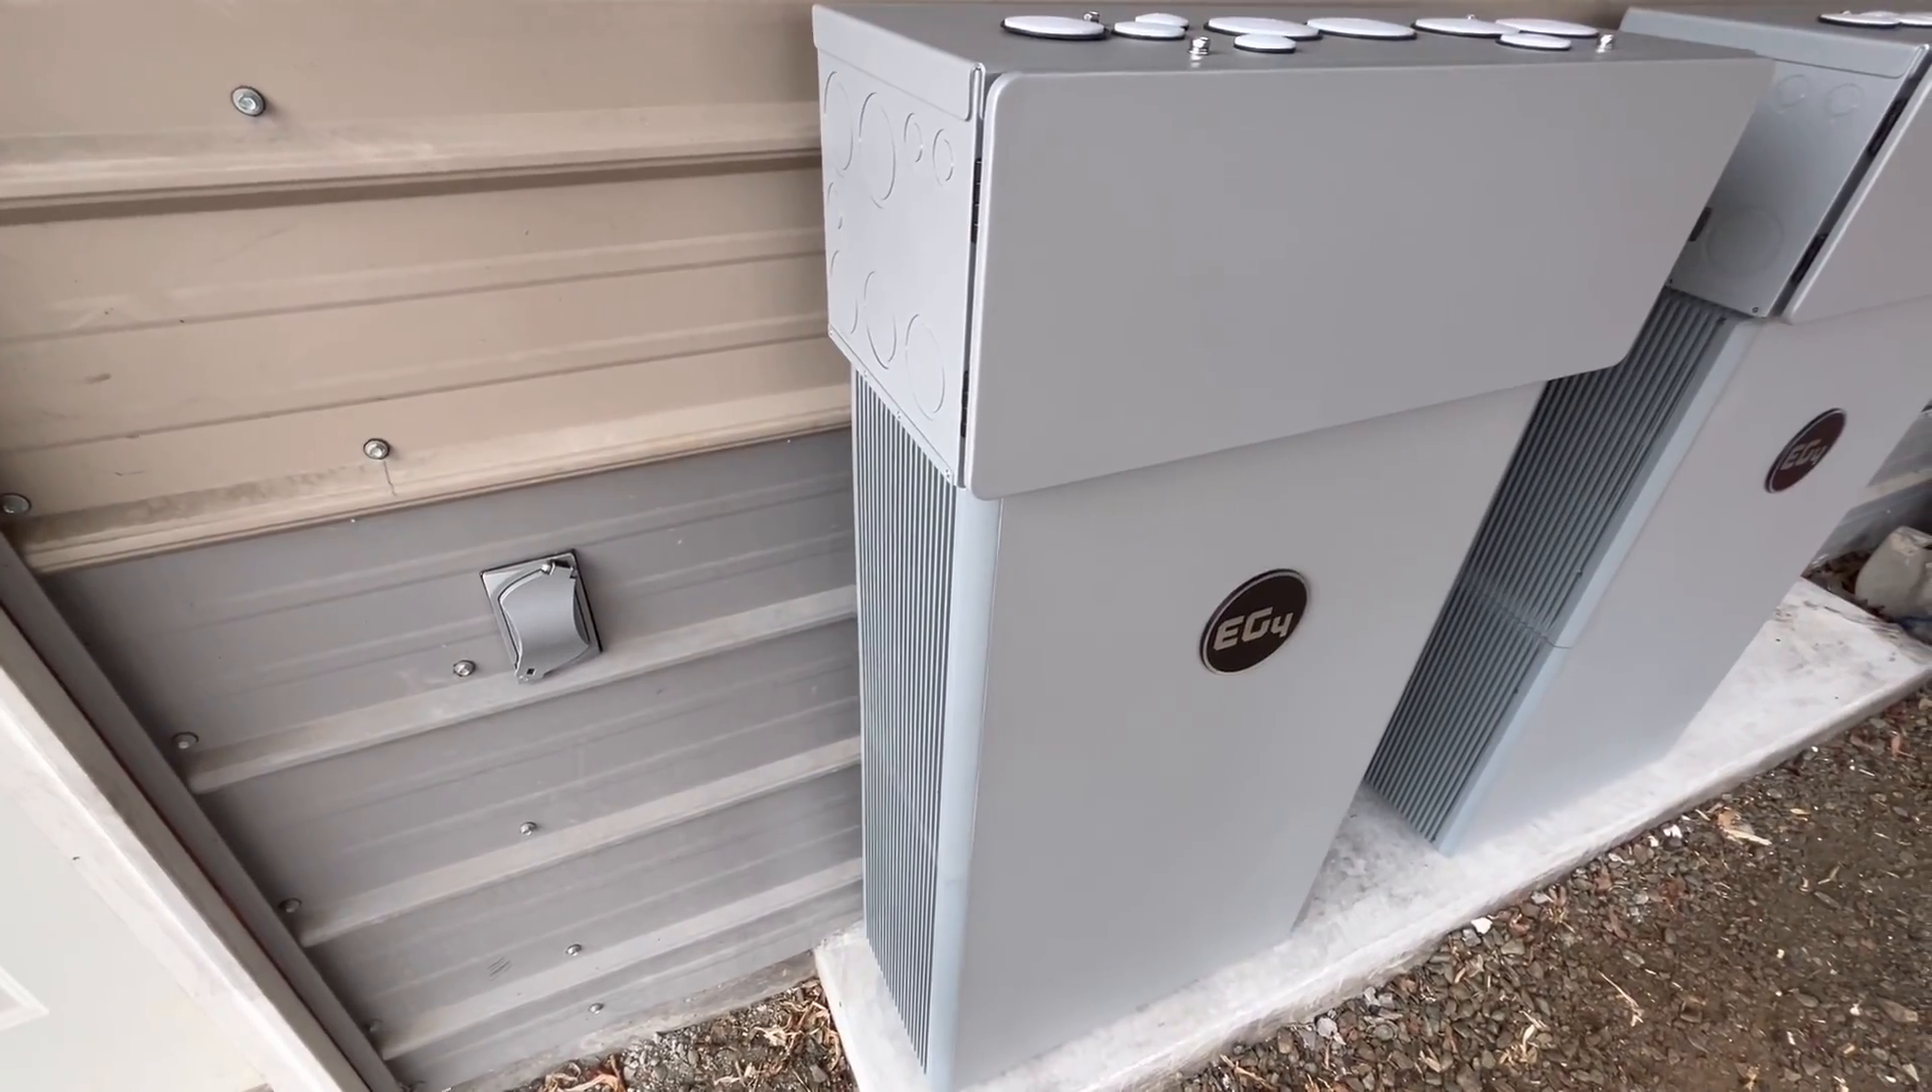I added the grates back on the sides now that everything is done and it gives it a slick look there.